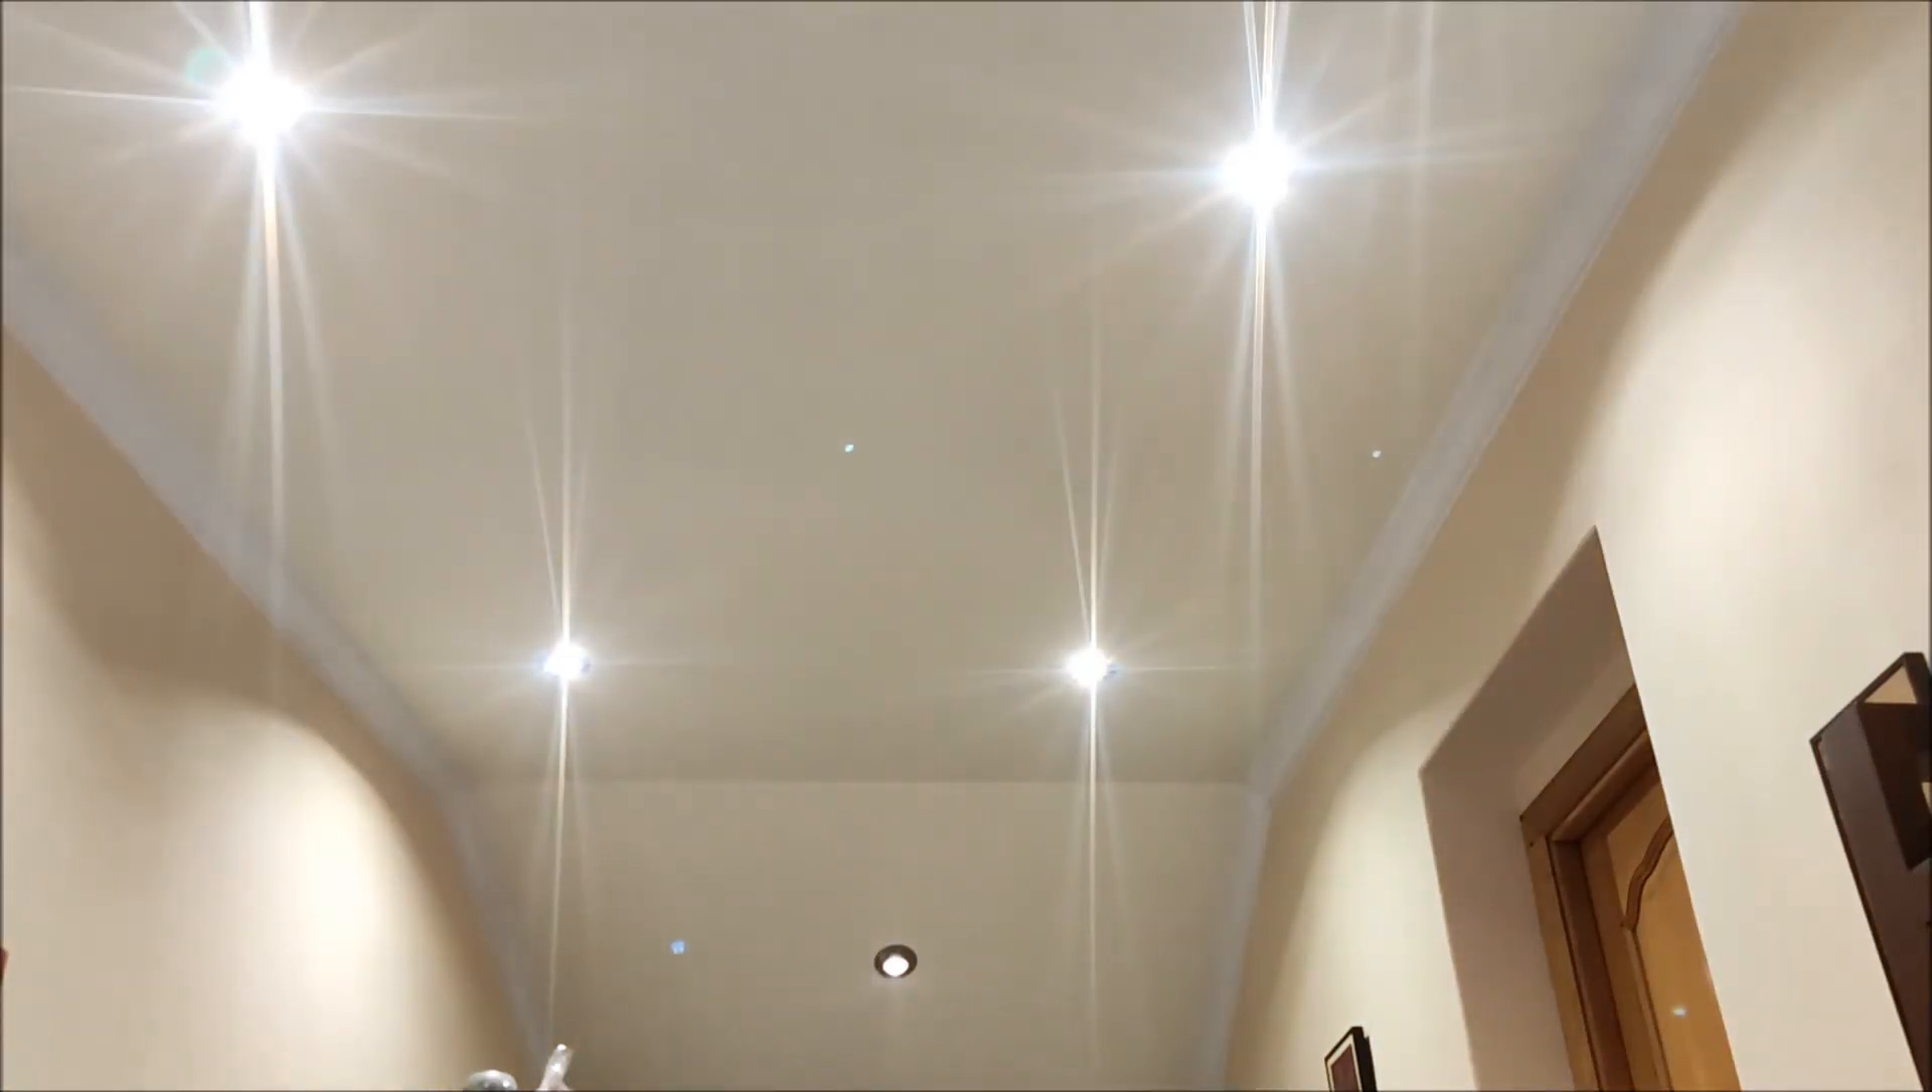Nuestros halógenos están ya todos colocados trabajo terminado.